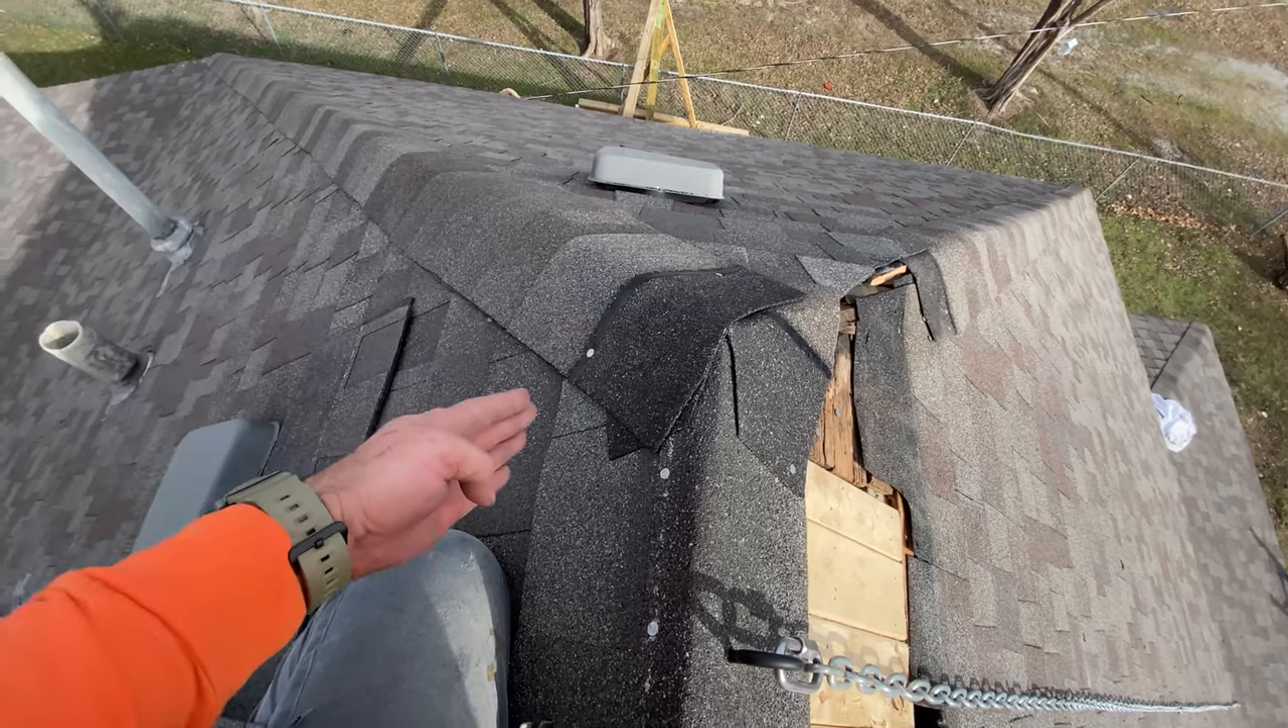You can see this ridge cap this one's not done.